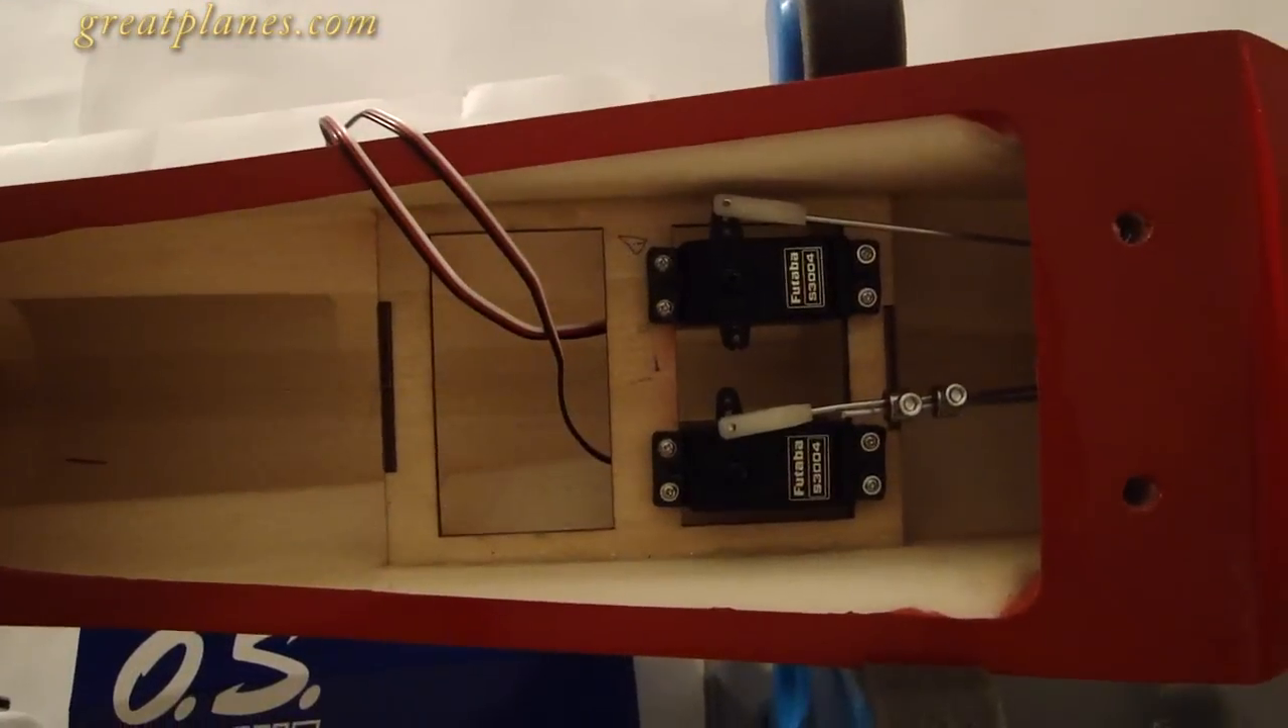We have the elevator and rudder servos installed.